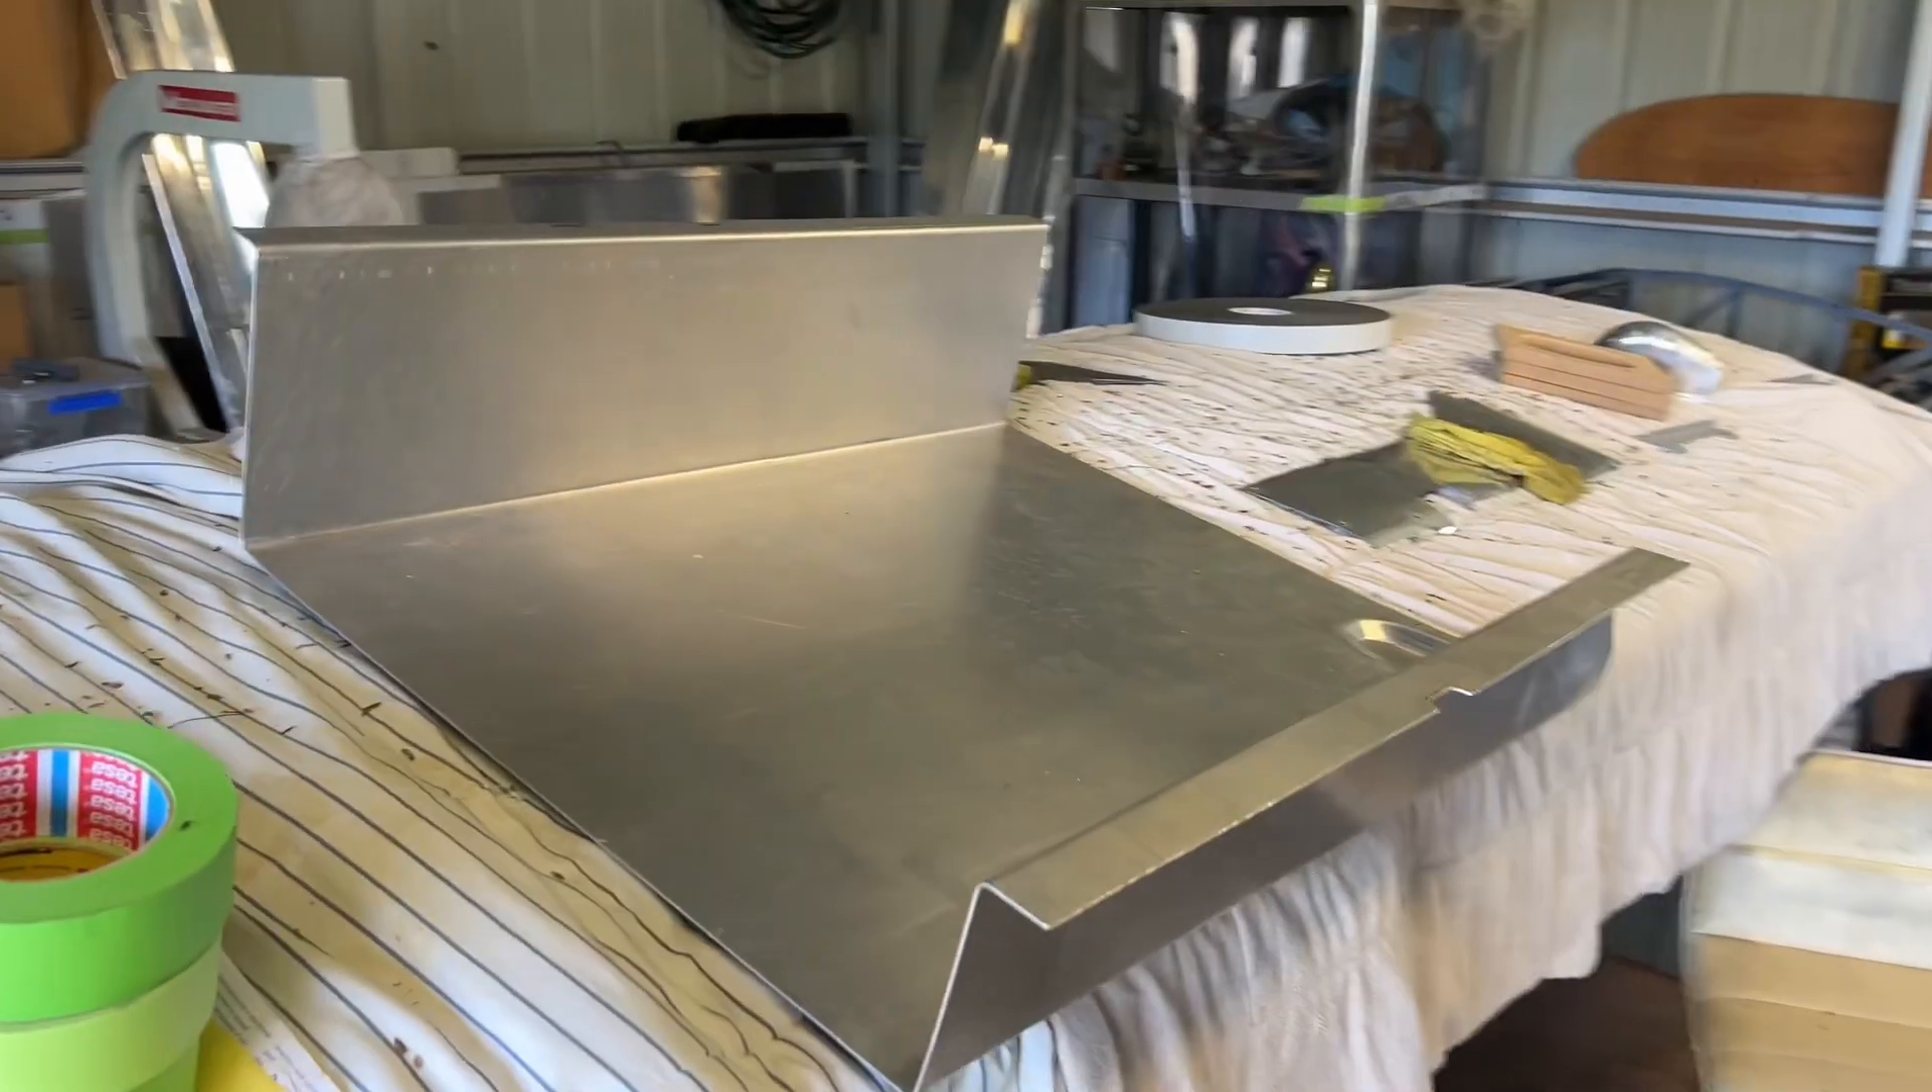So first off I haven't welded the sides up.